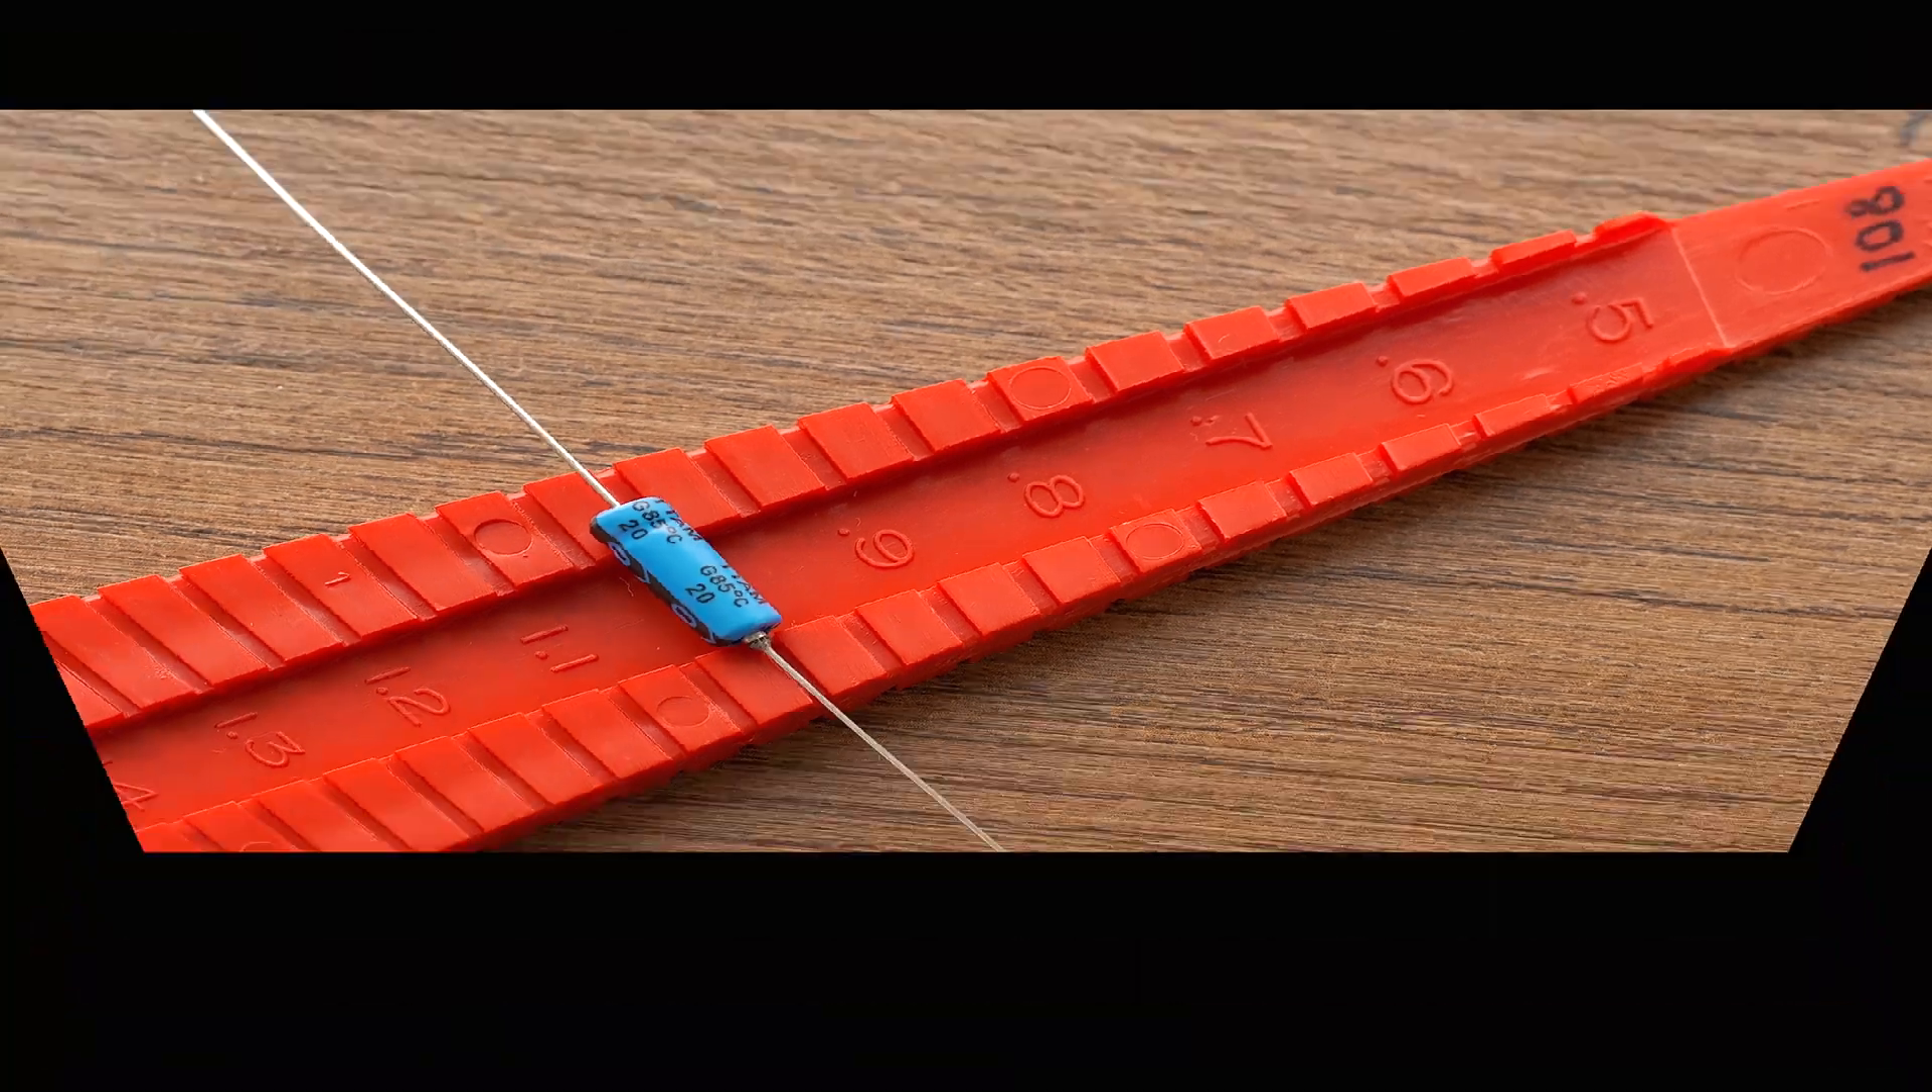Well, even on the wide side of the 801 tool, we see the body is still too wide for this tool.